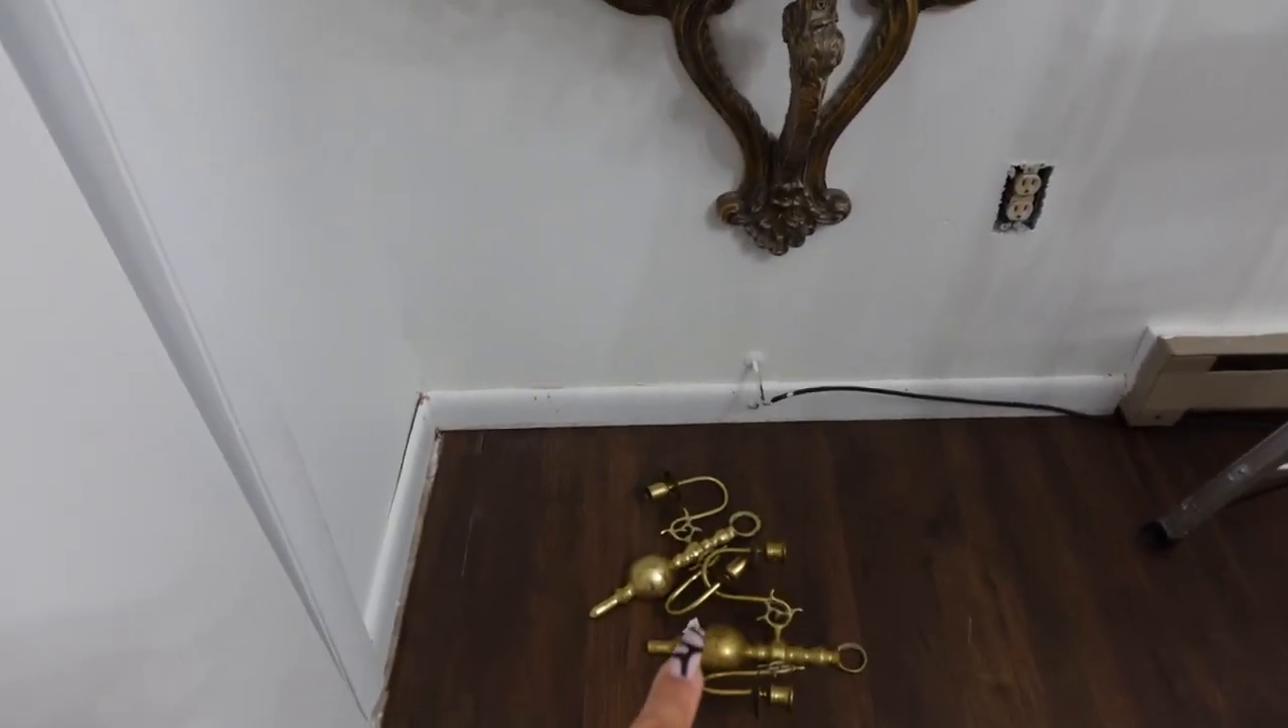Those sconces are still on the ground I didn't hang them yet.